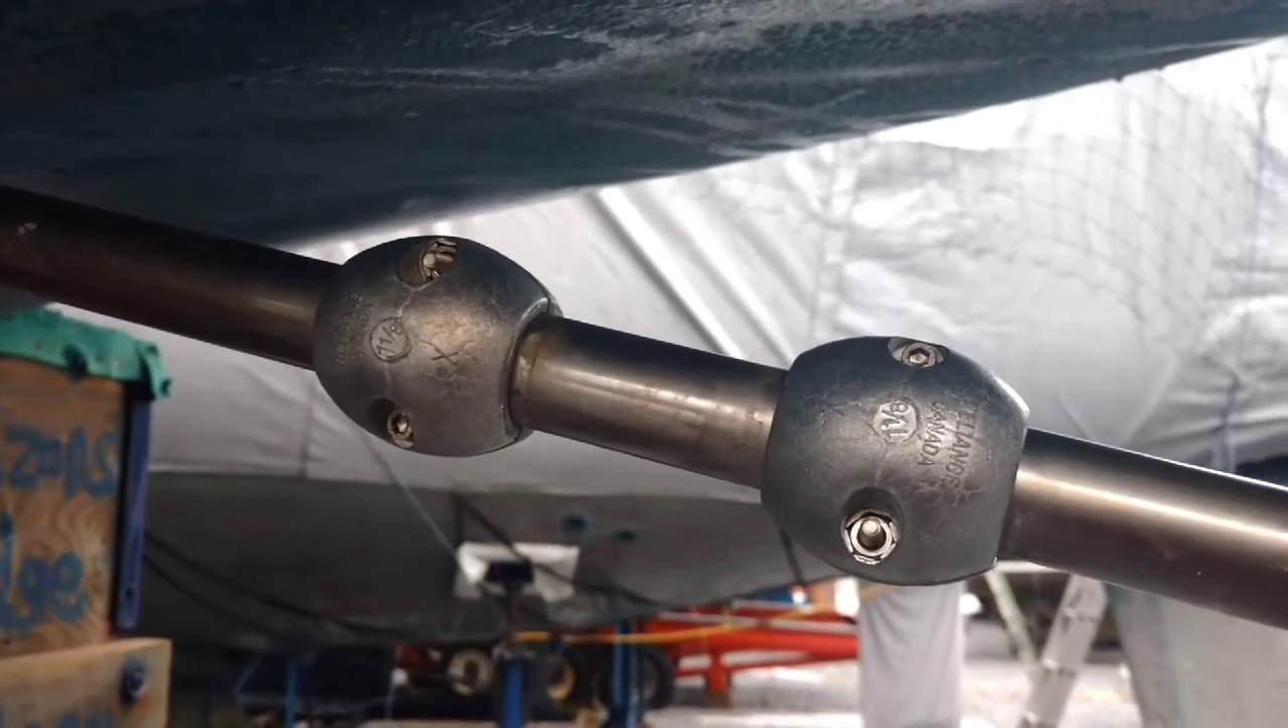Both zinc anodes have been installed.